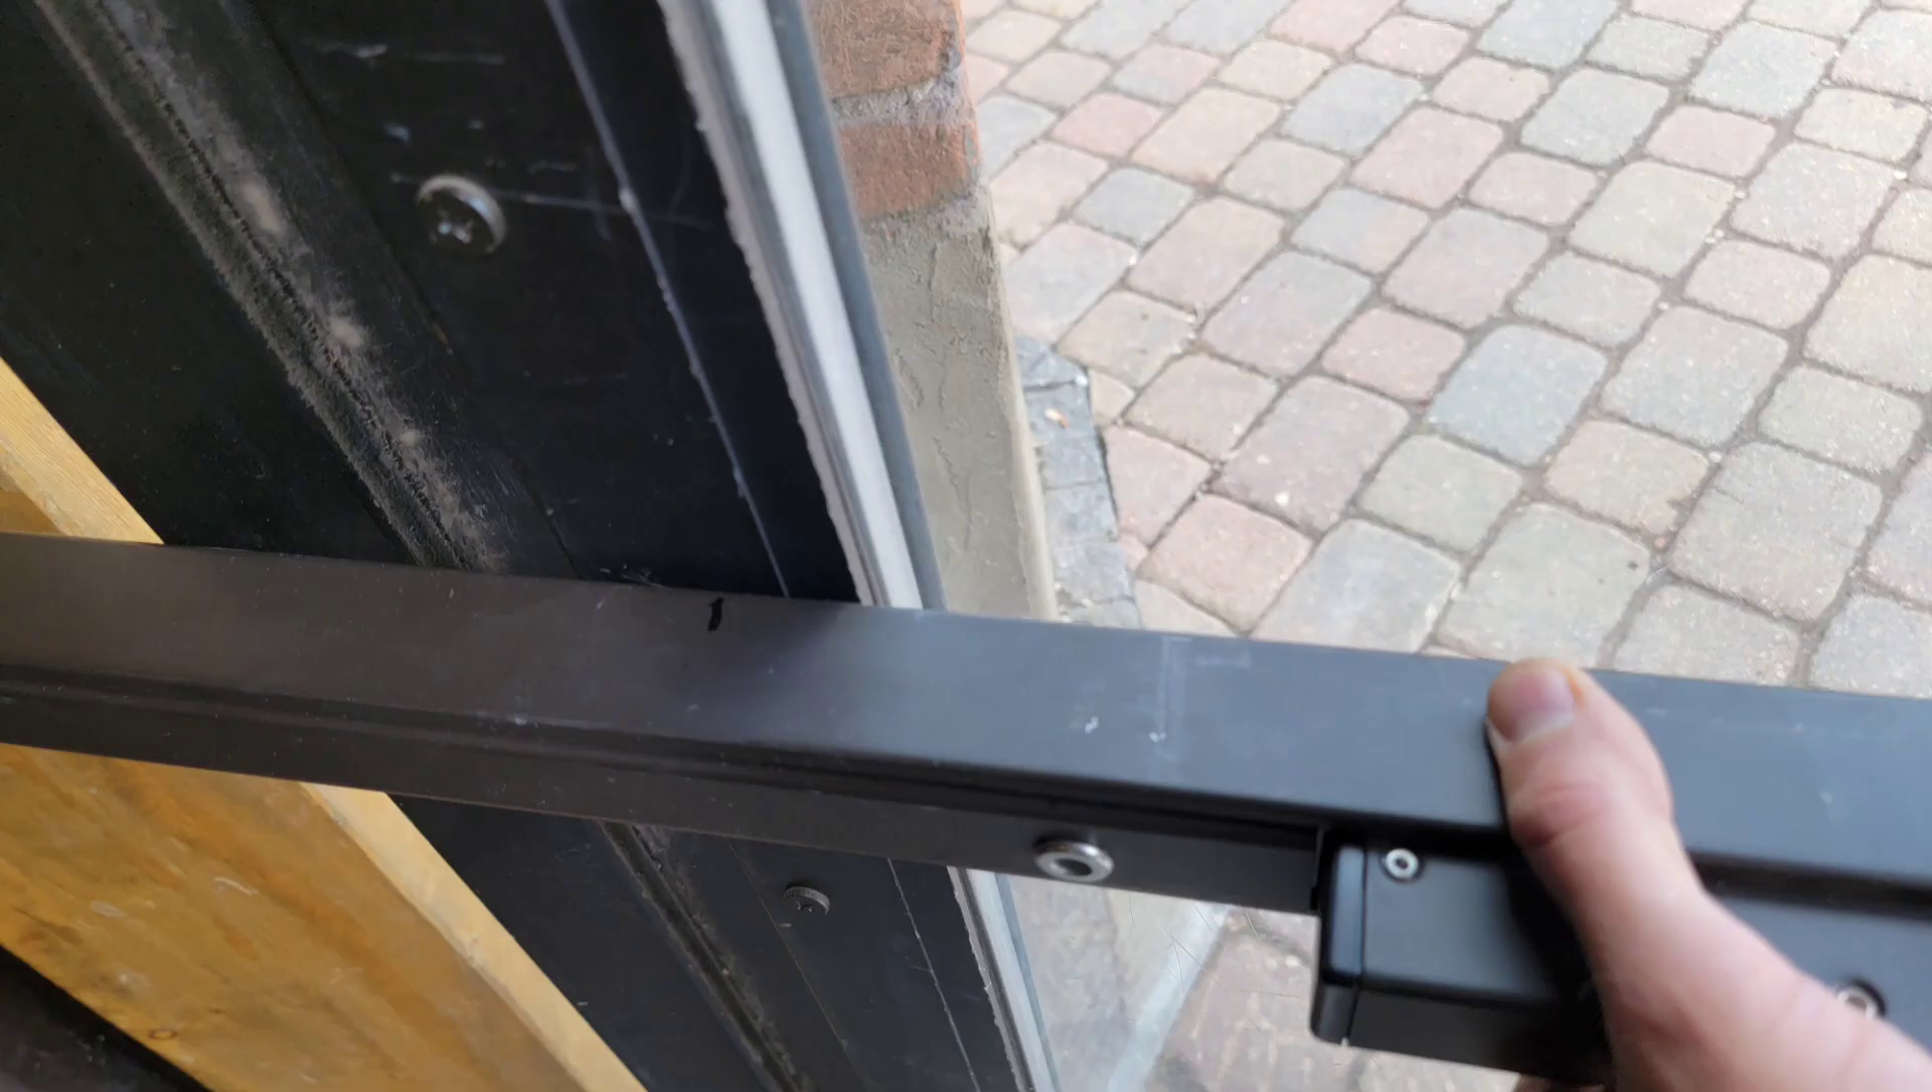We're also going to need to cut this exit device down. It's too long. It's longer than the door.